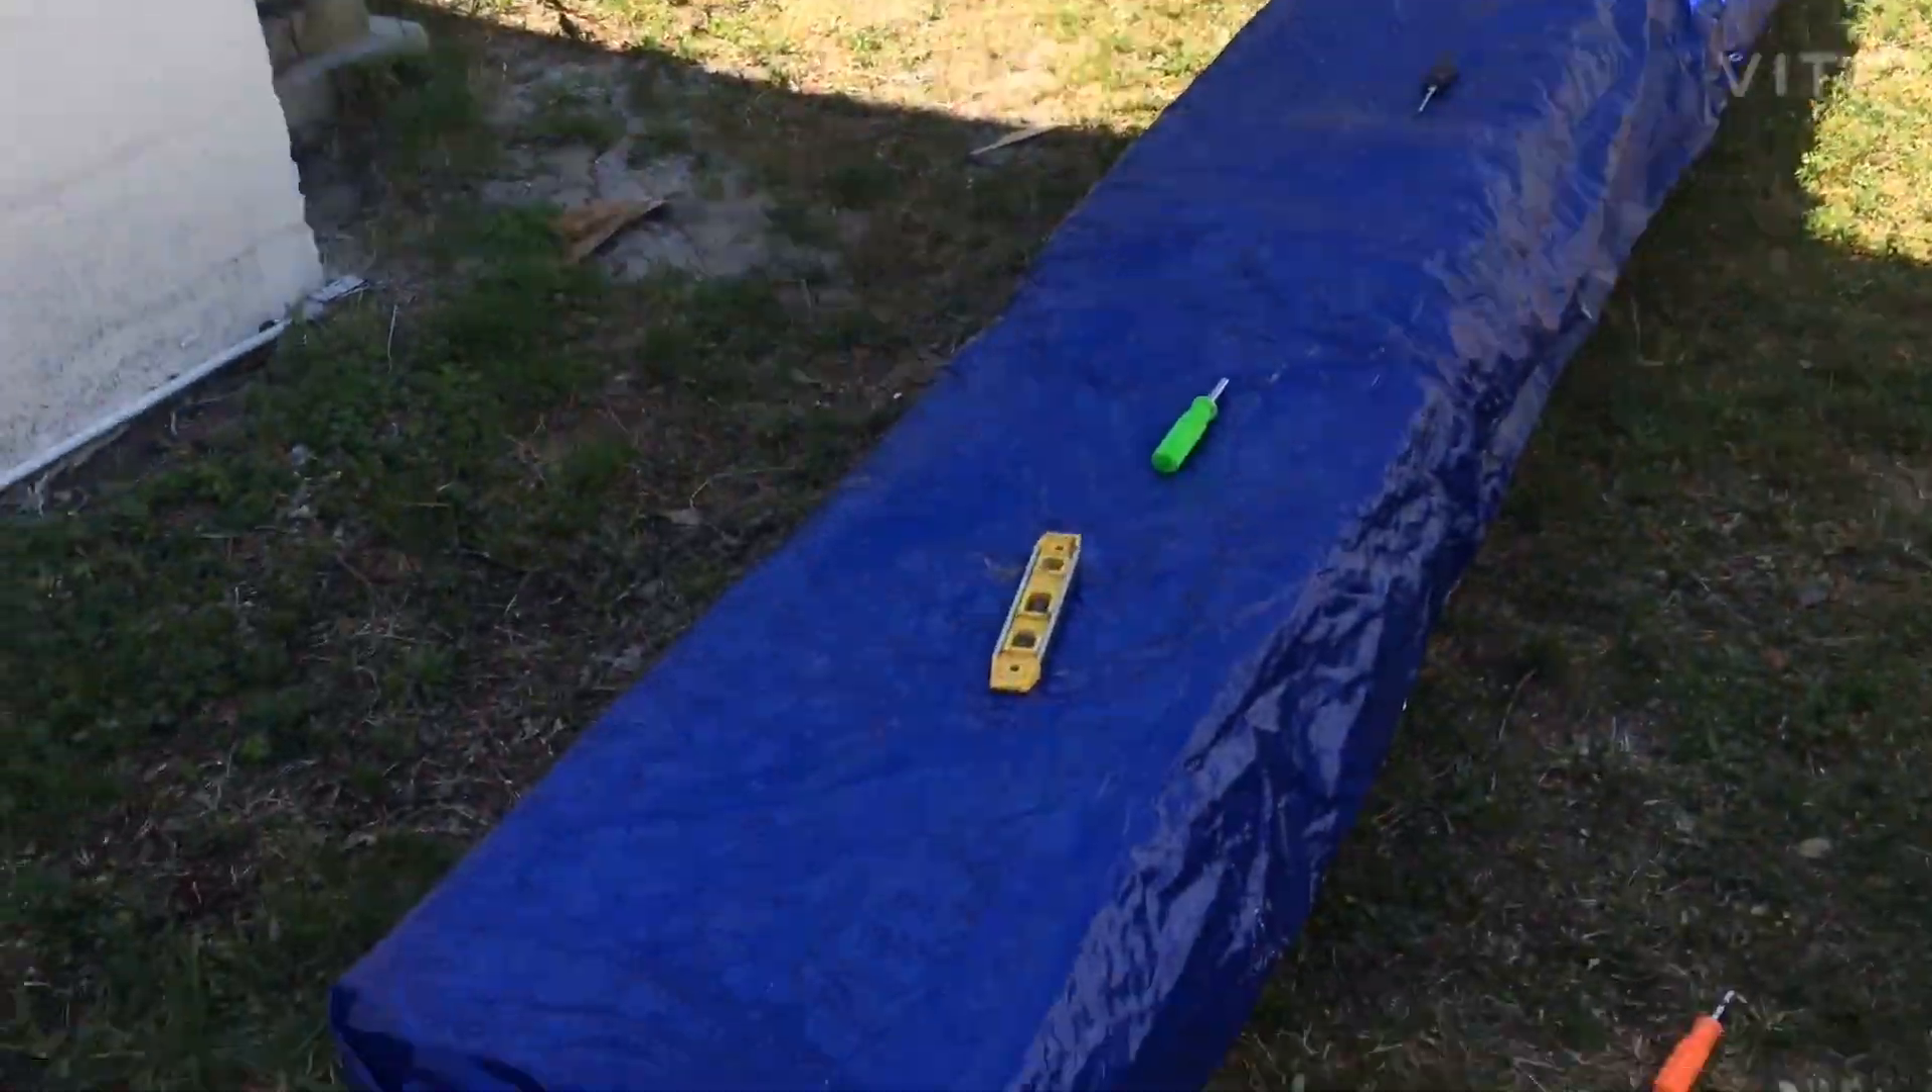So, got the tarp laid on top. Gonna put the top rails on in a second.